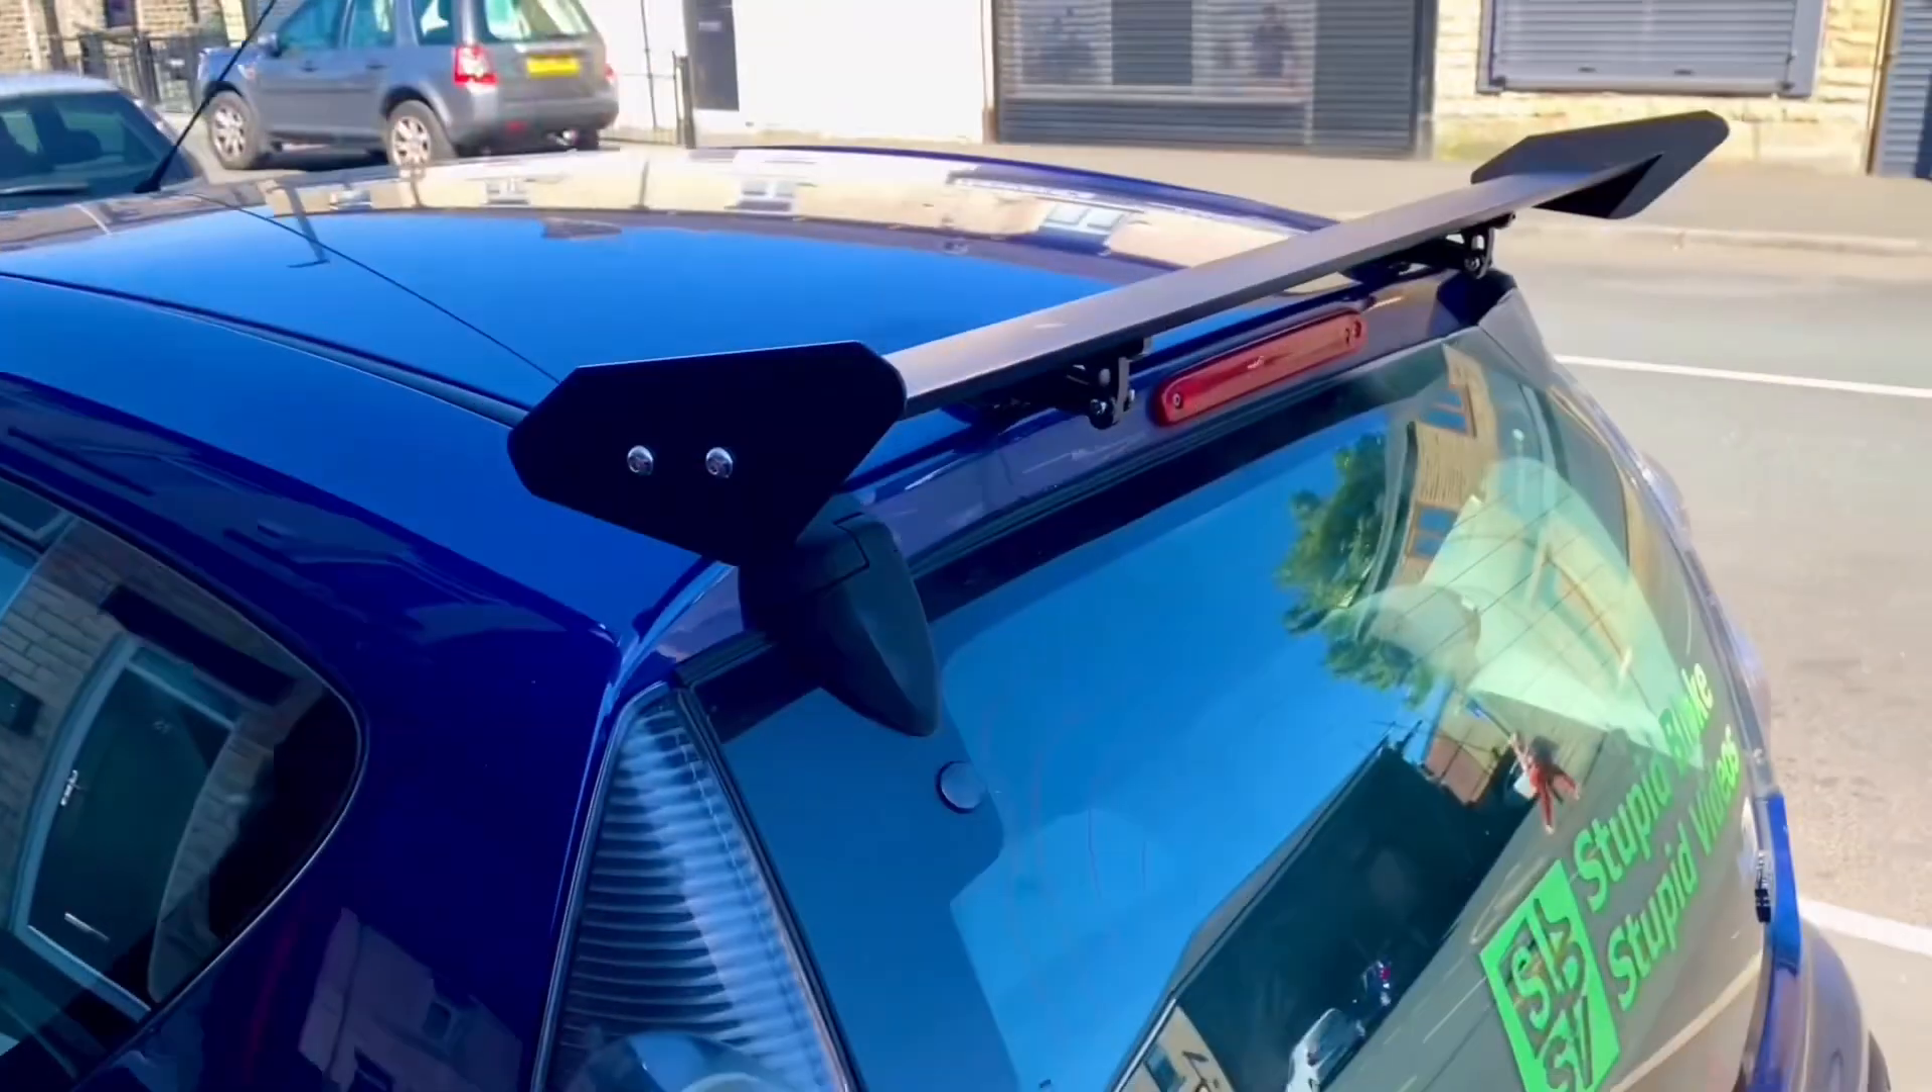And as we can see We now have a spoiler fitted.